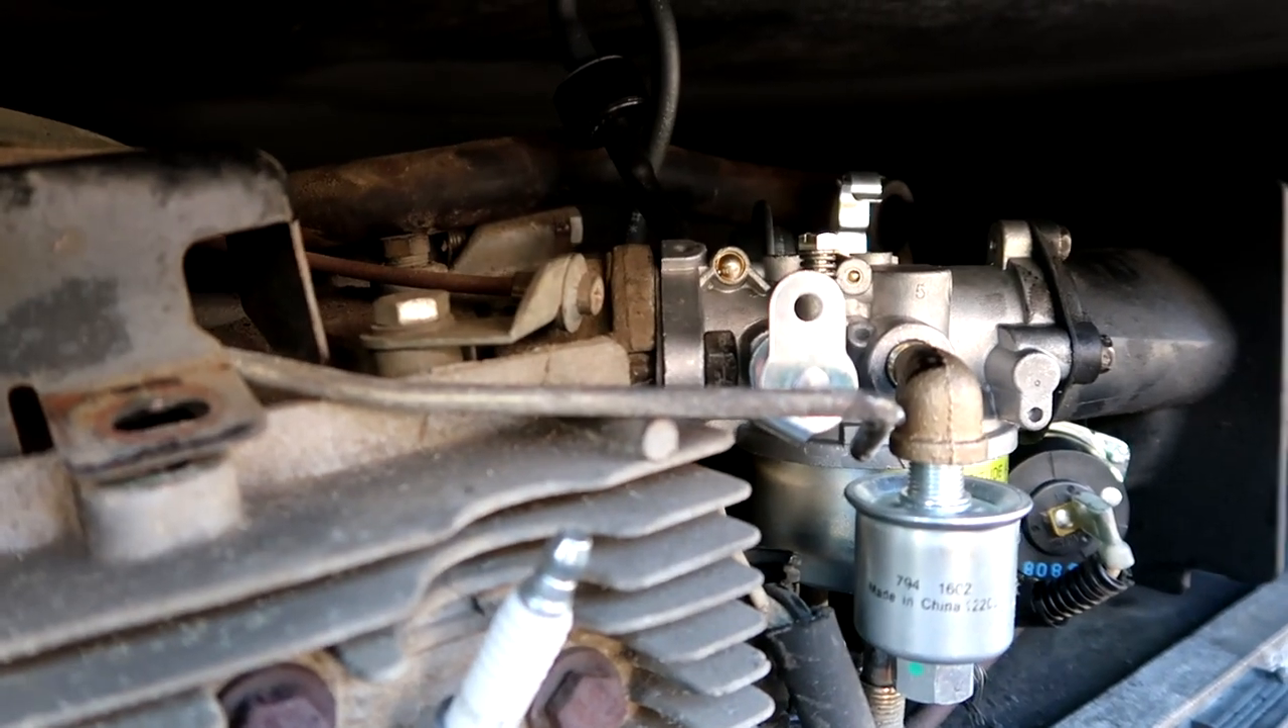Okay, now the bolts are in and the carburetor is in place.